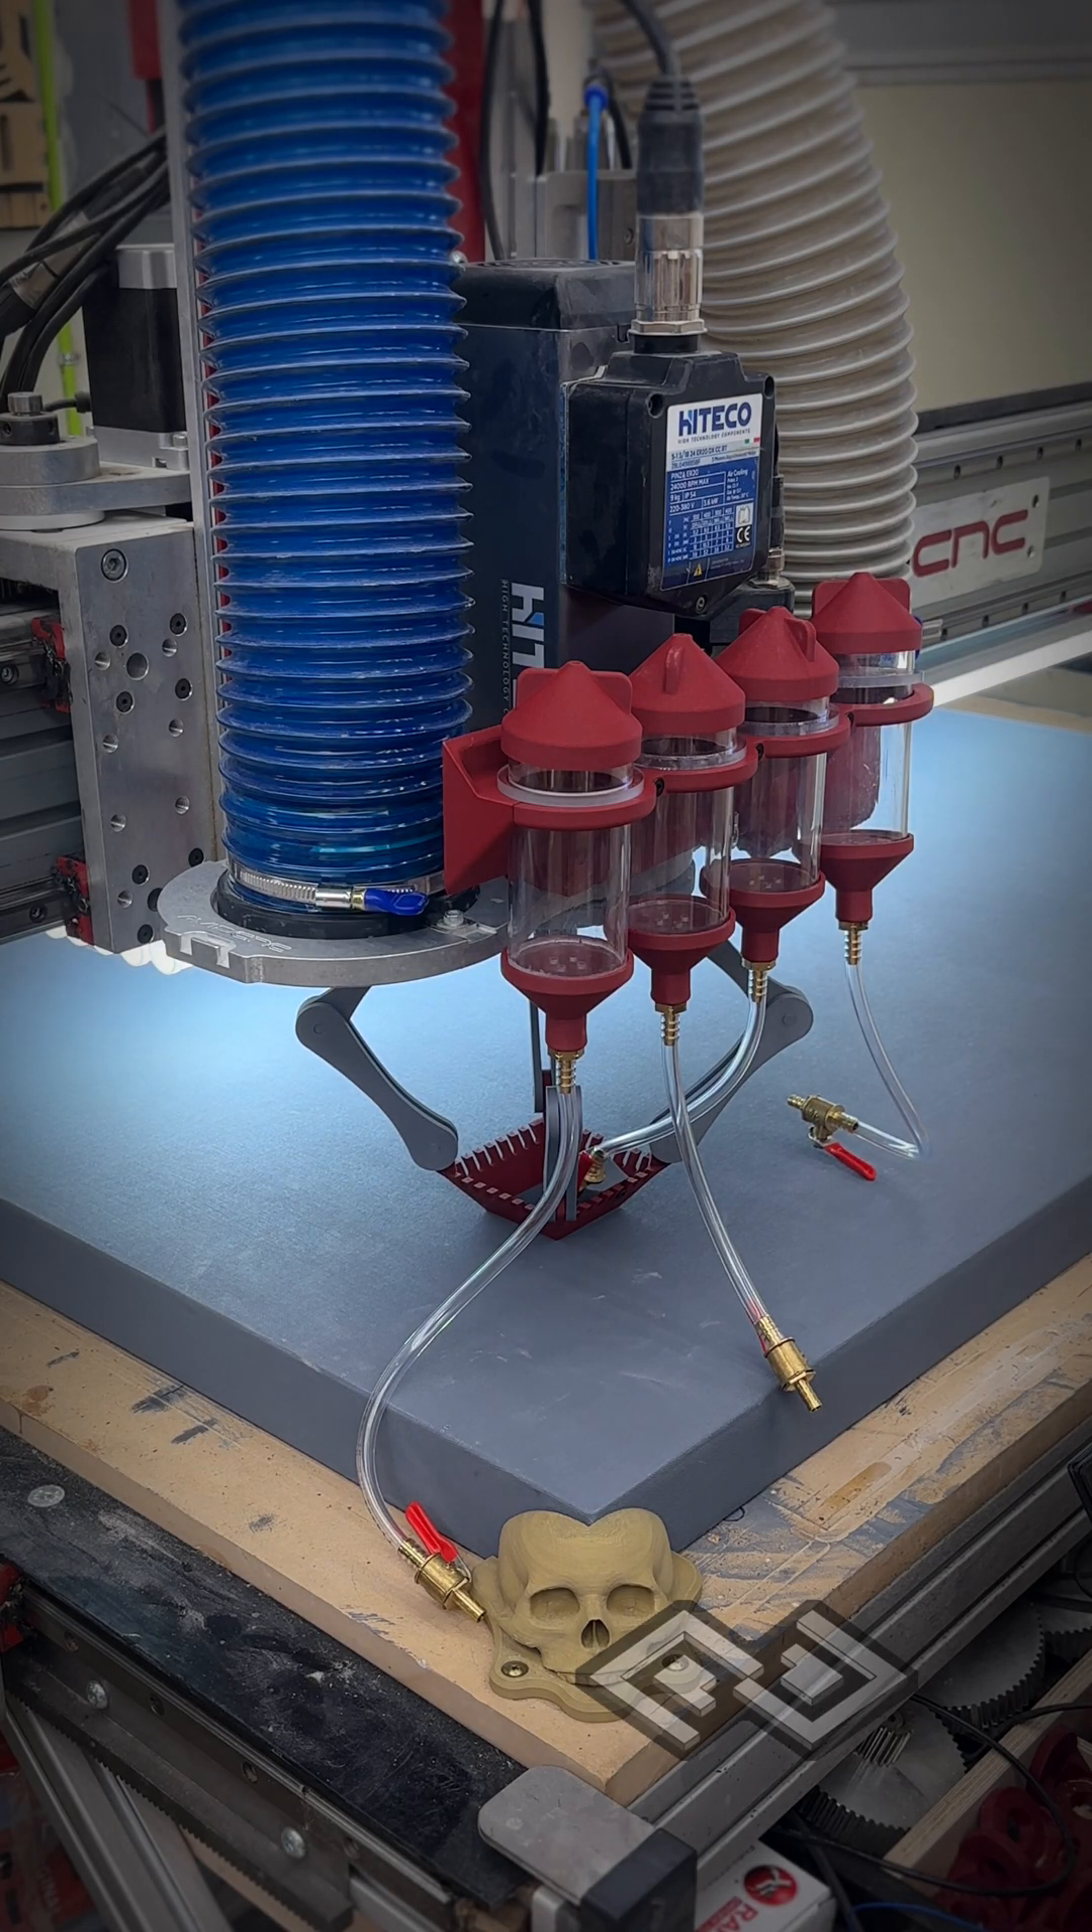And obviously all of these valves need to be hooked up. They're just kind of hanging out here for now.